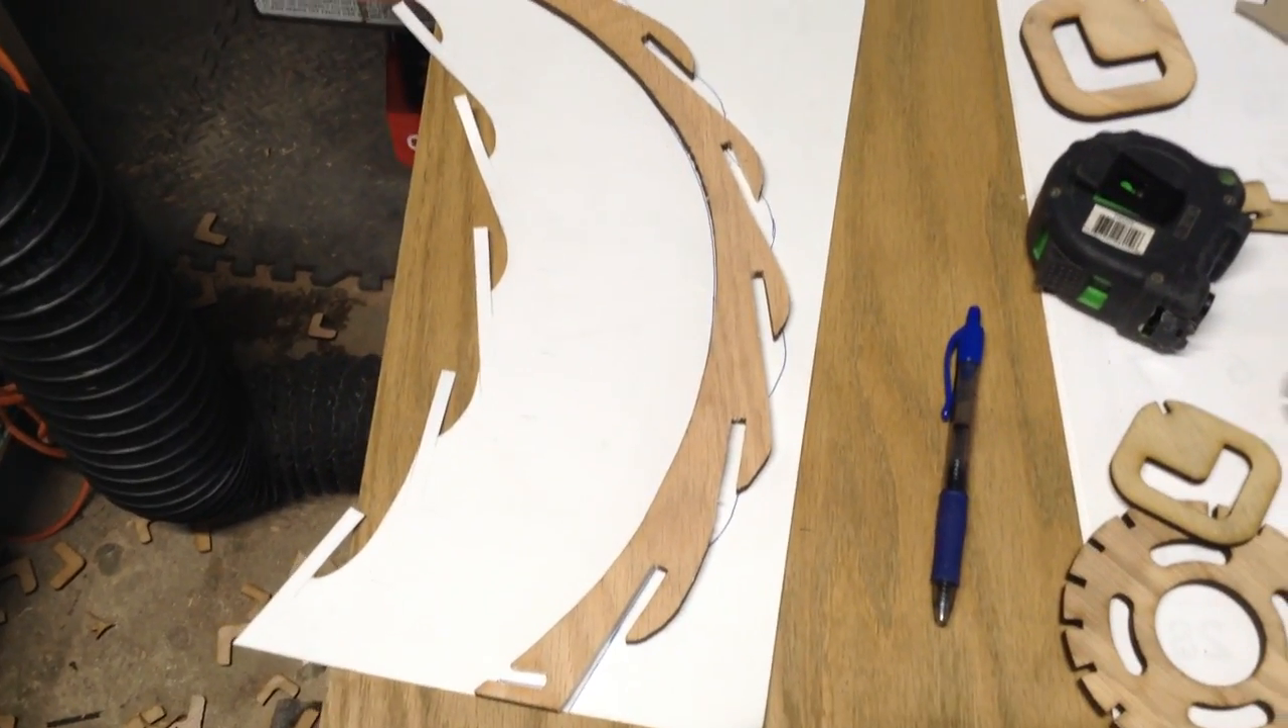I overlaid them just to make sure that the the bumps were in between each other and it worked out perfectly.